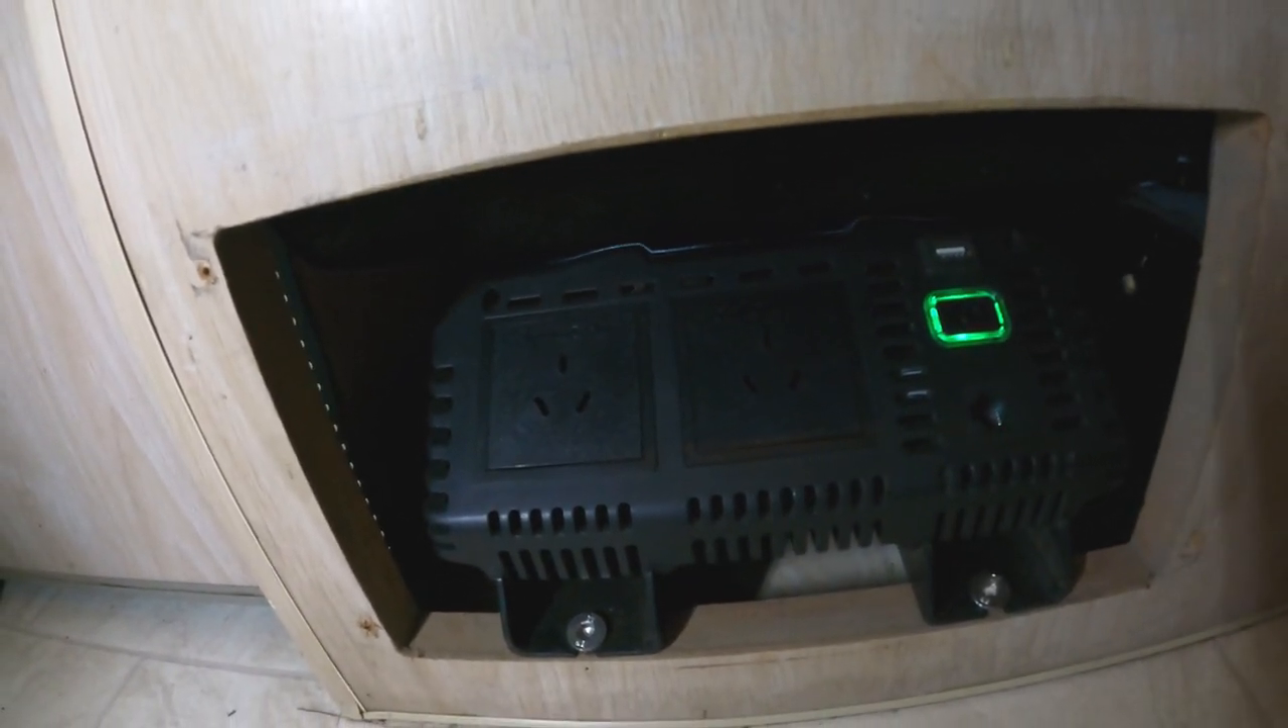You can access your inverter in there, I just need to put a bit of like aluminium trim around the edge, just to finish it off, that'll look nice, but yeah, it'll just look like that.